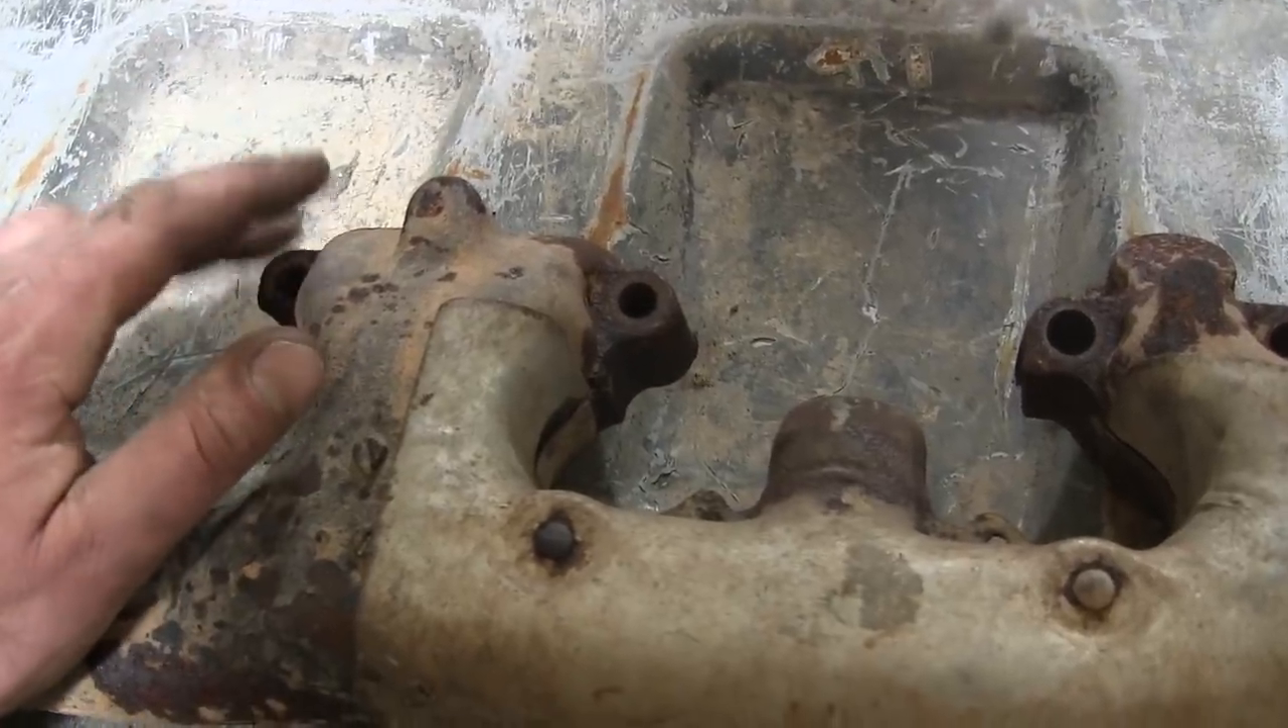Alright, I managed to get the passenger side manifold off, and I didn't break any of the bolts.